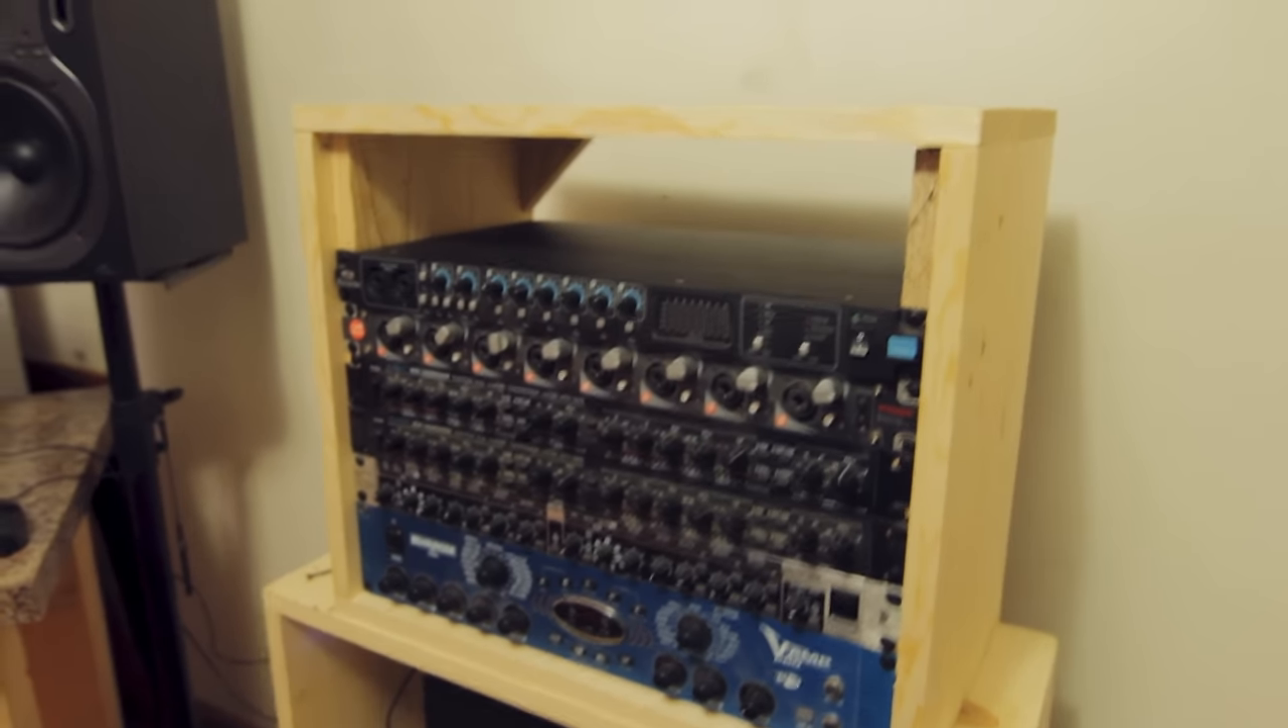All right guys got this little rack popped together here.